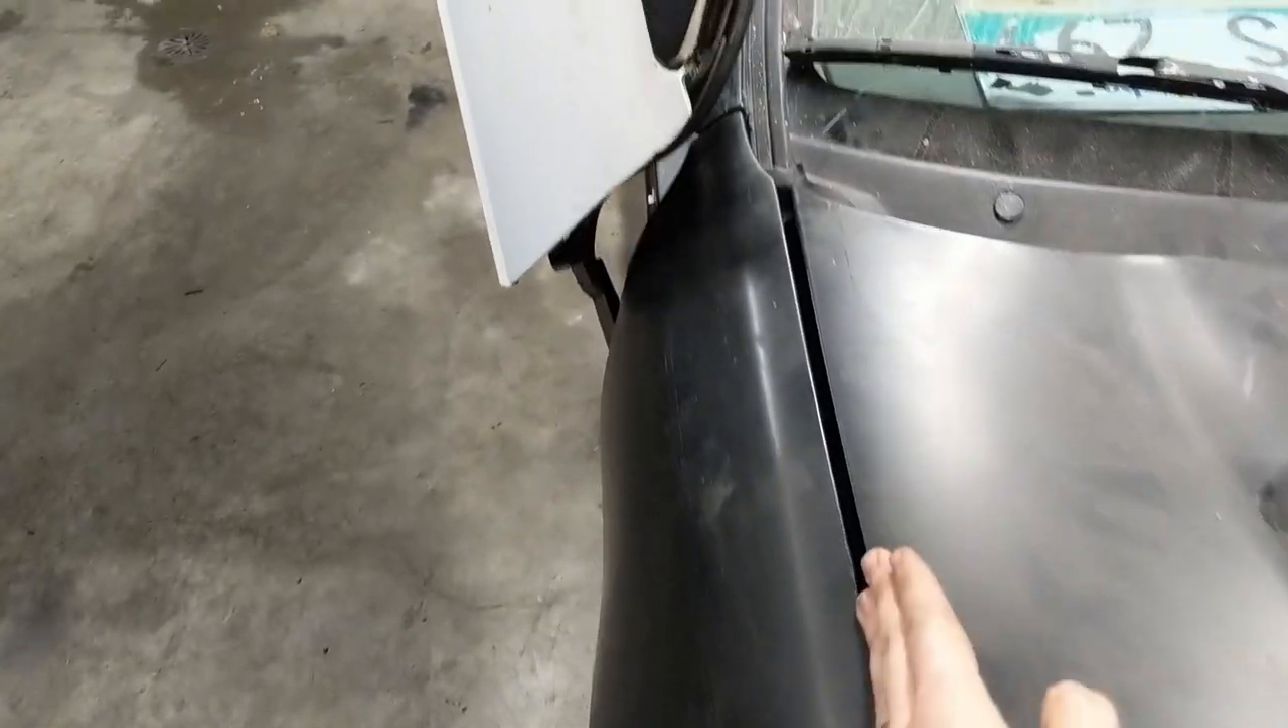We got a little bit of a gapping issue here in the fender to deal with. It gets kind of wide.